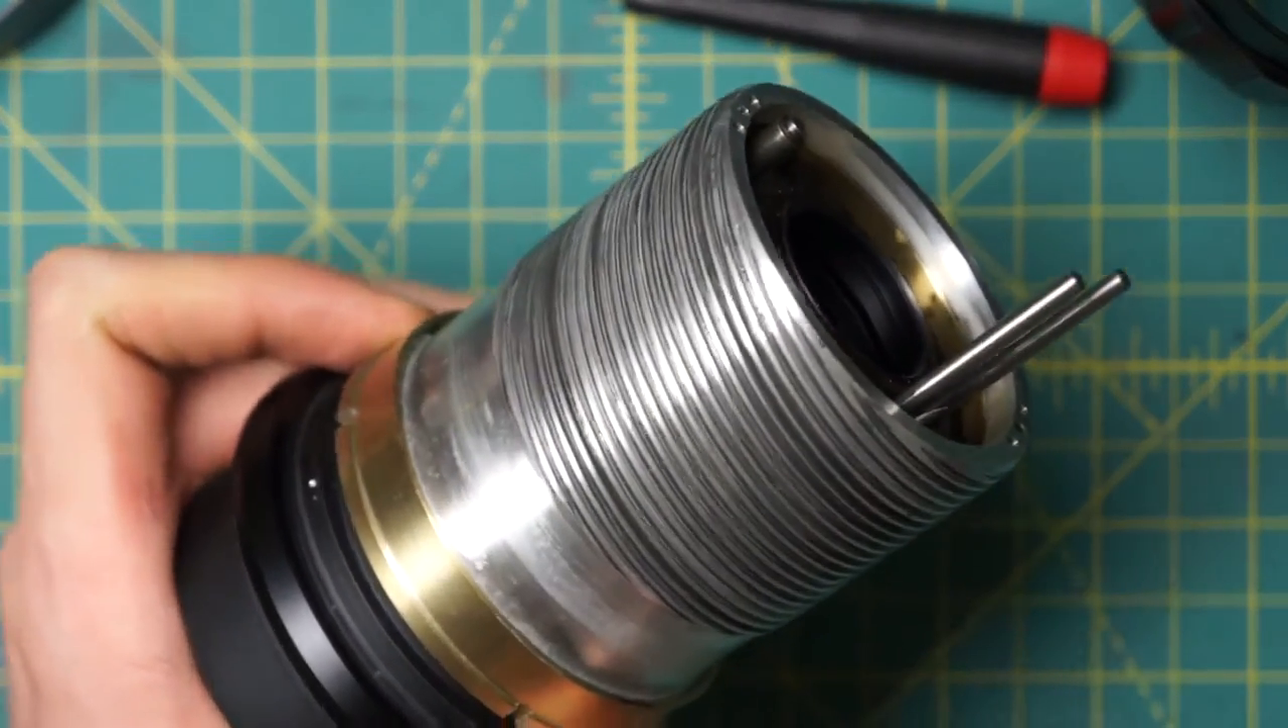Now we've exposed two other or one other ring here this kind of gold colored ring that's in between the focusing mechanism in the top section.